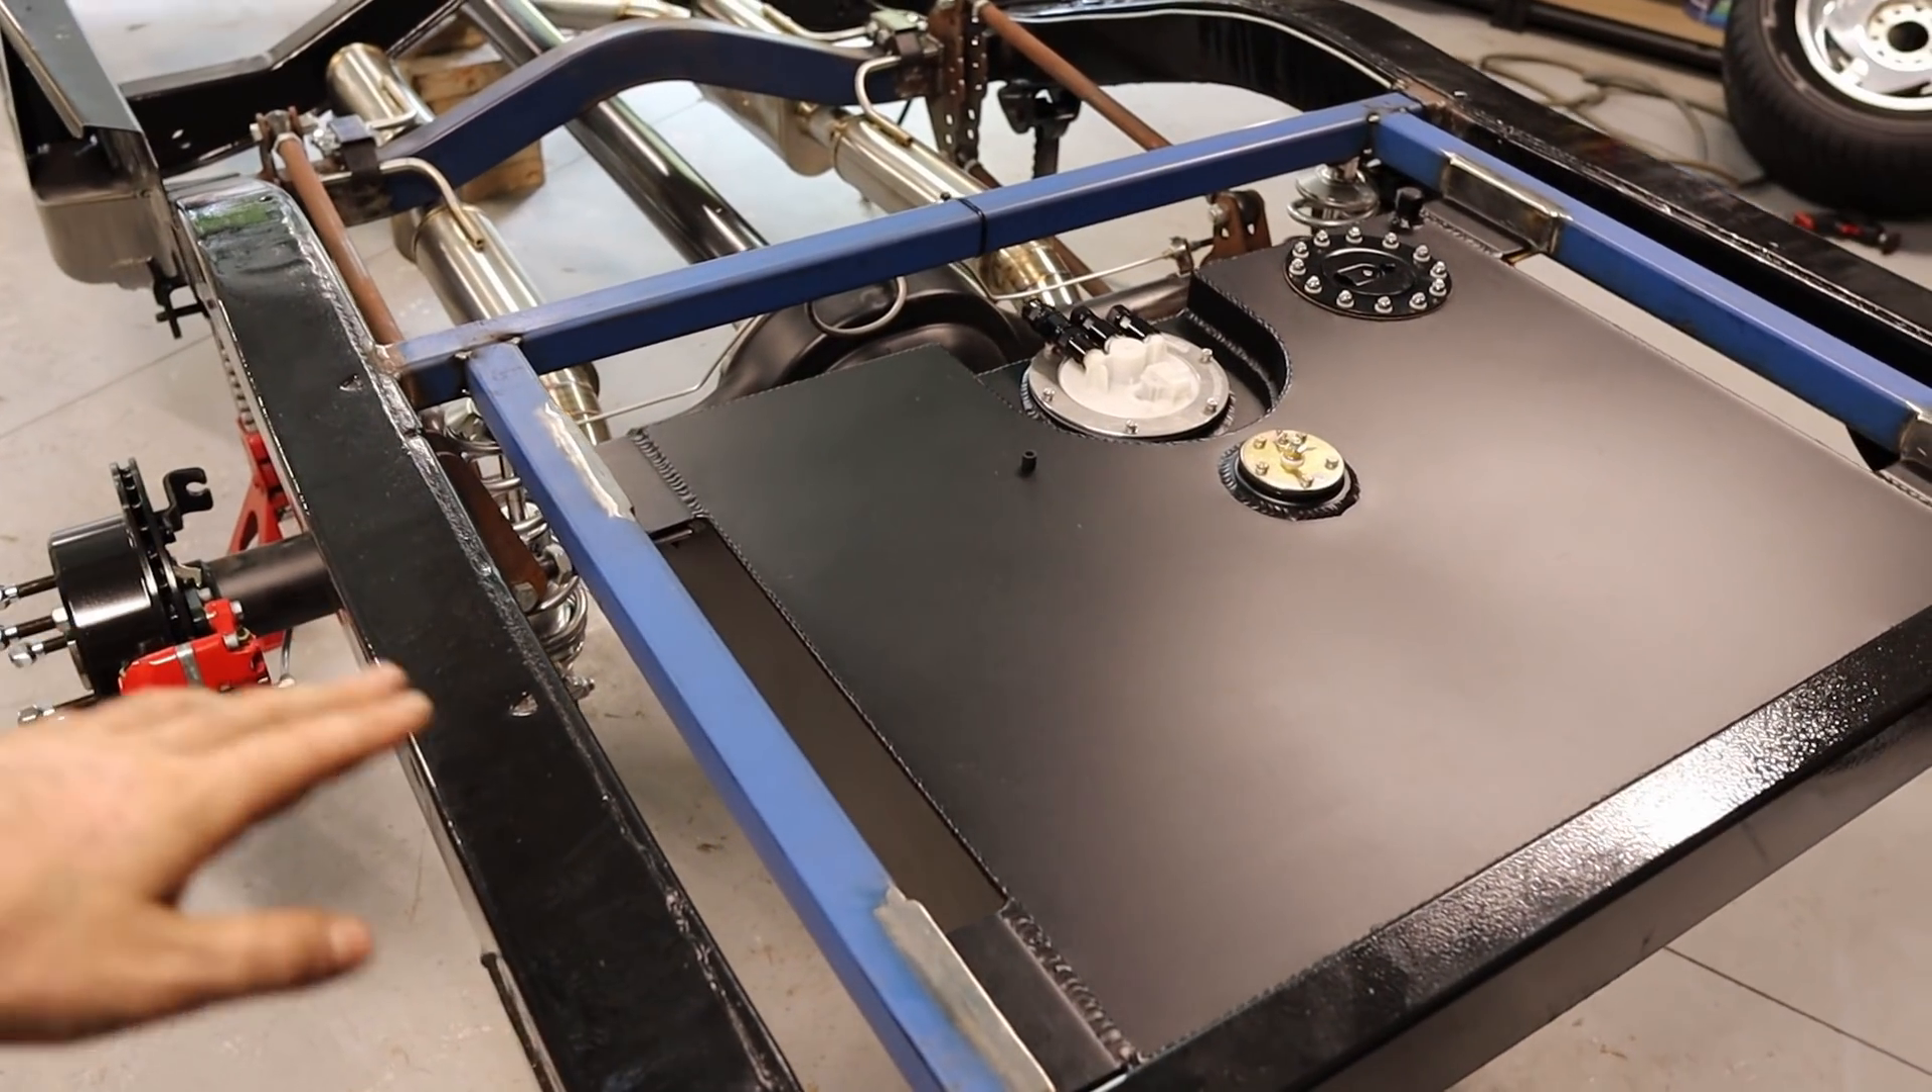Okay so the drop tank i've just sat that in just for the time being just to make sure everything lines up and it all fits in and yep she fits in really nicely.